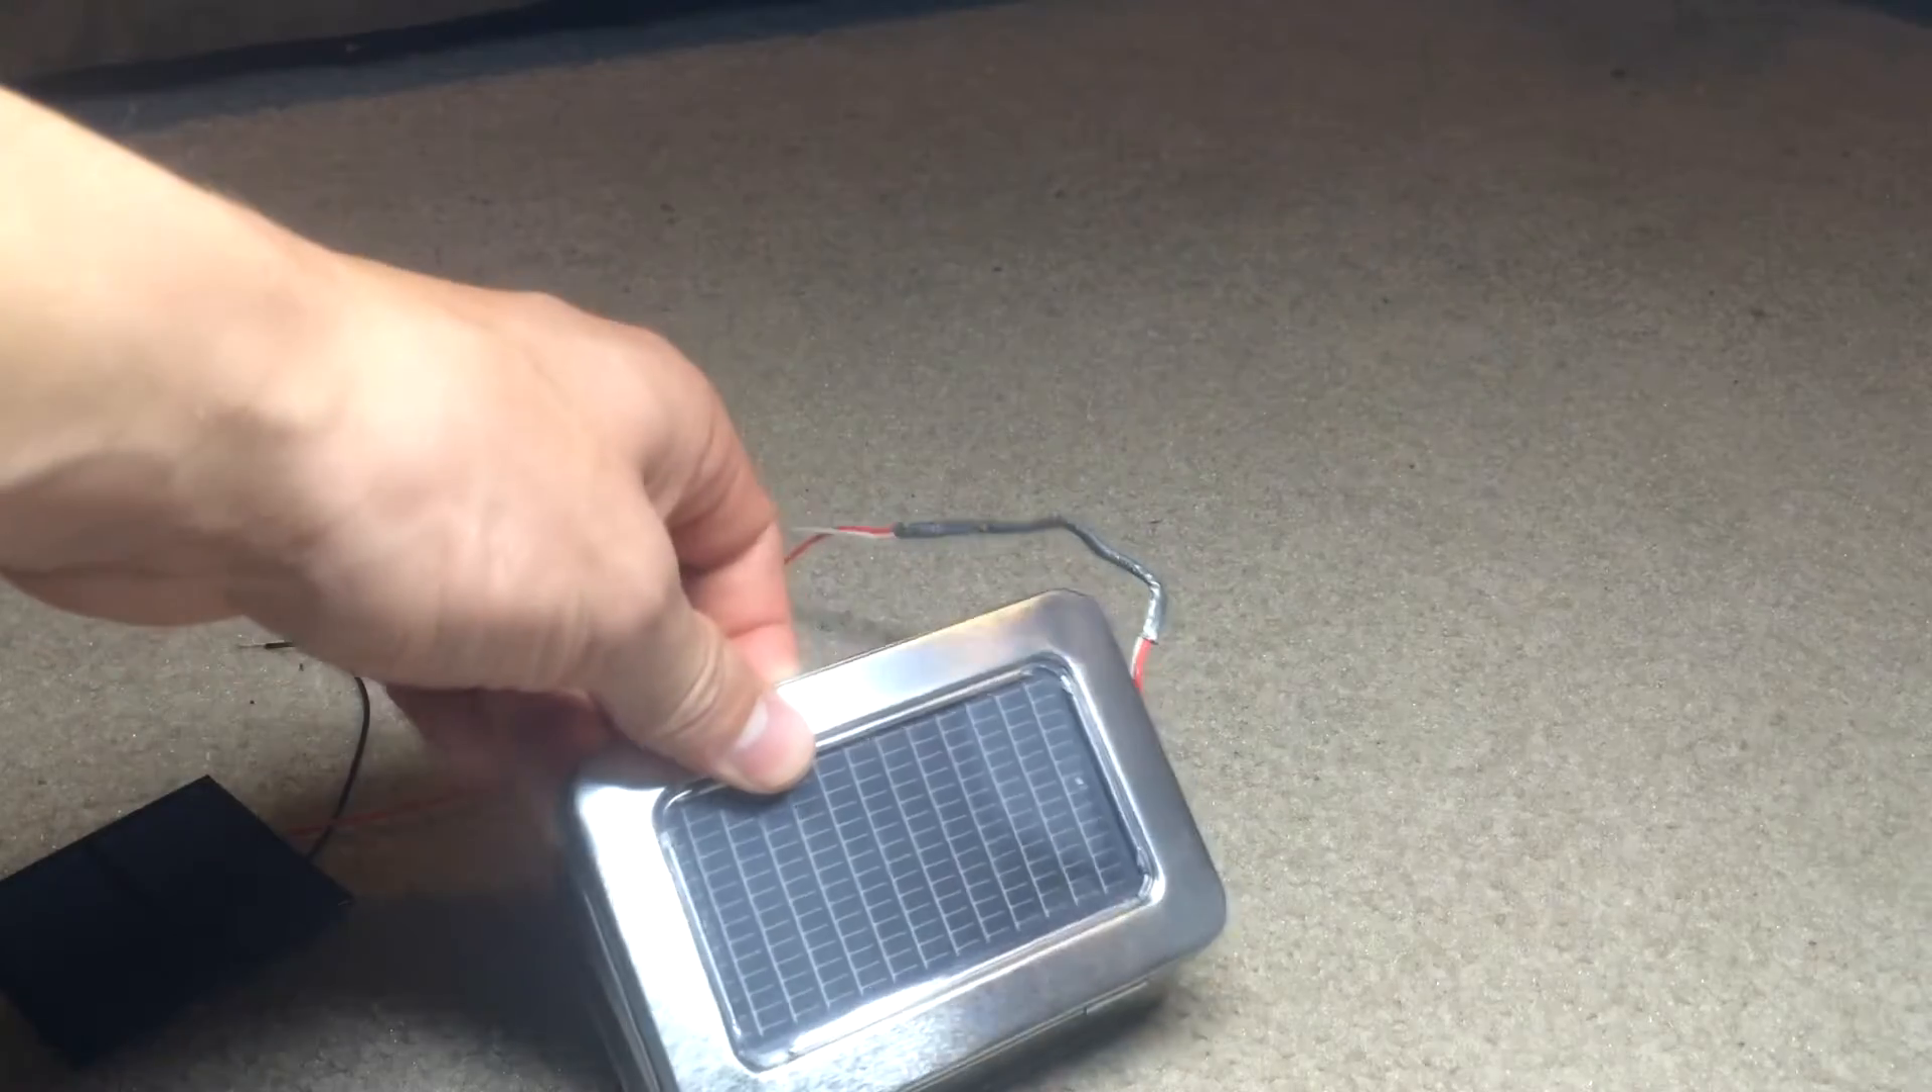I taped the solar panel right over that clear film on the Altoids tin and it's ready to go and ready to suck up some sunlight.